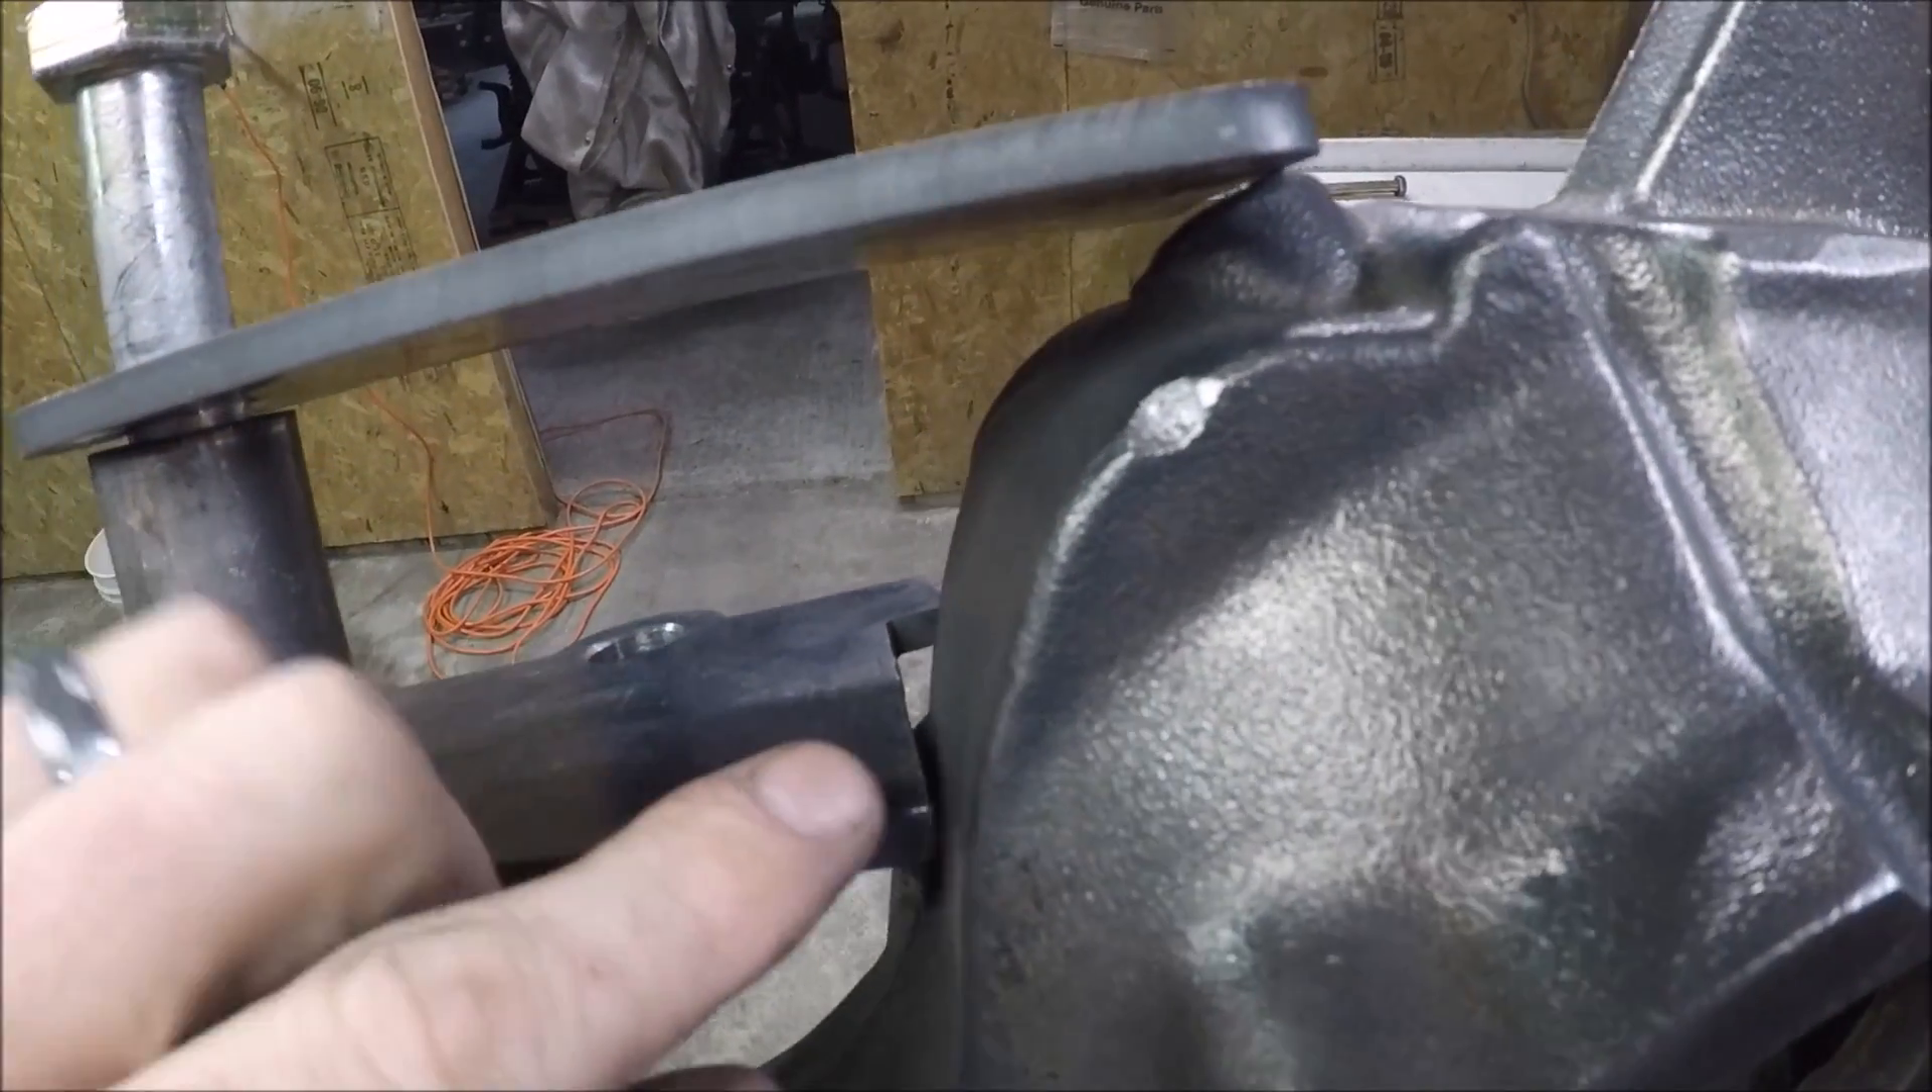As you can see, these arms are rubbing up against the knuckle a little bit.